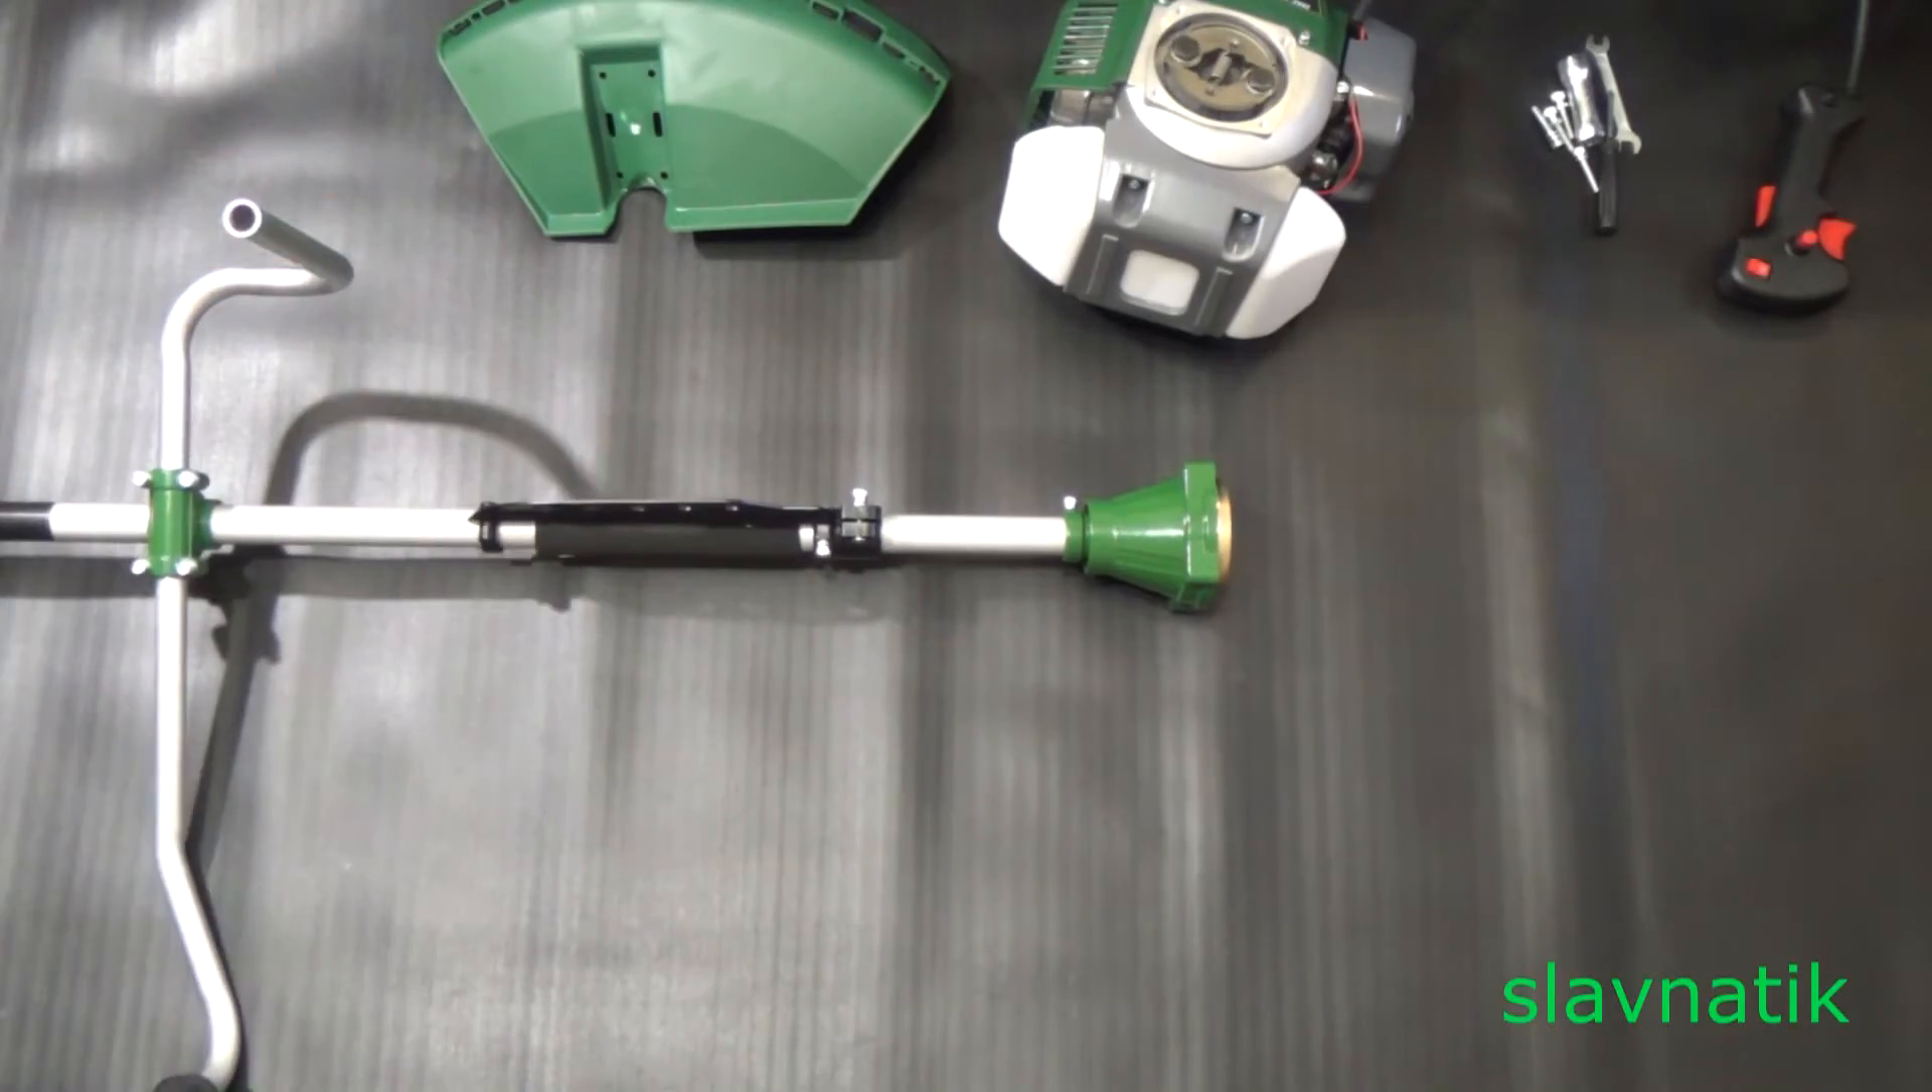Штанга собрана. Все основные элементы на неё установлены. Осталось установить двигатель и защиту.